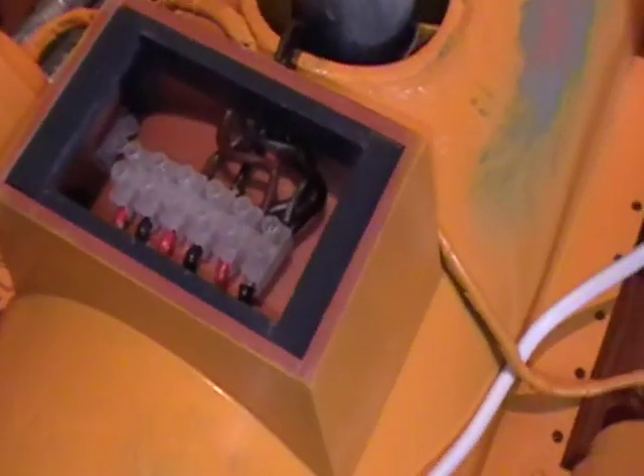And at the top I've made a box with all the terminals for each of the motors.